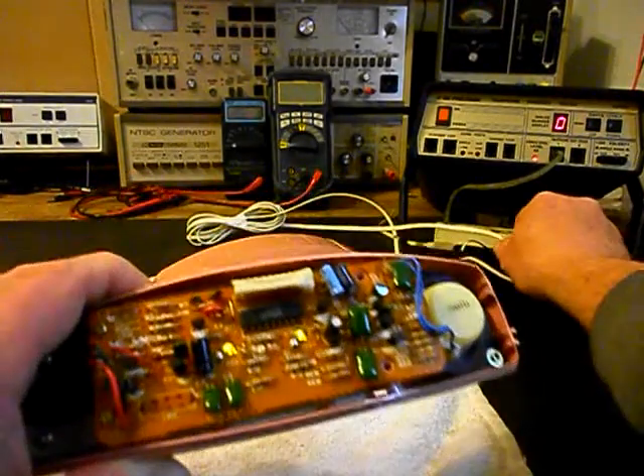Now we have the cover for the handset removed so we're going to set that to the side and I'm going to go ahead and give you a look at this unit.